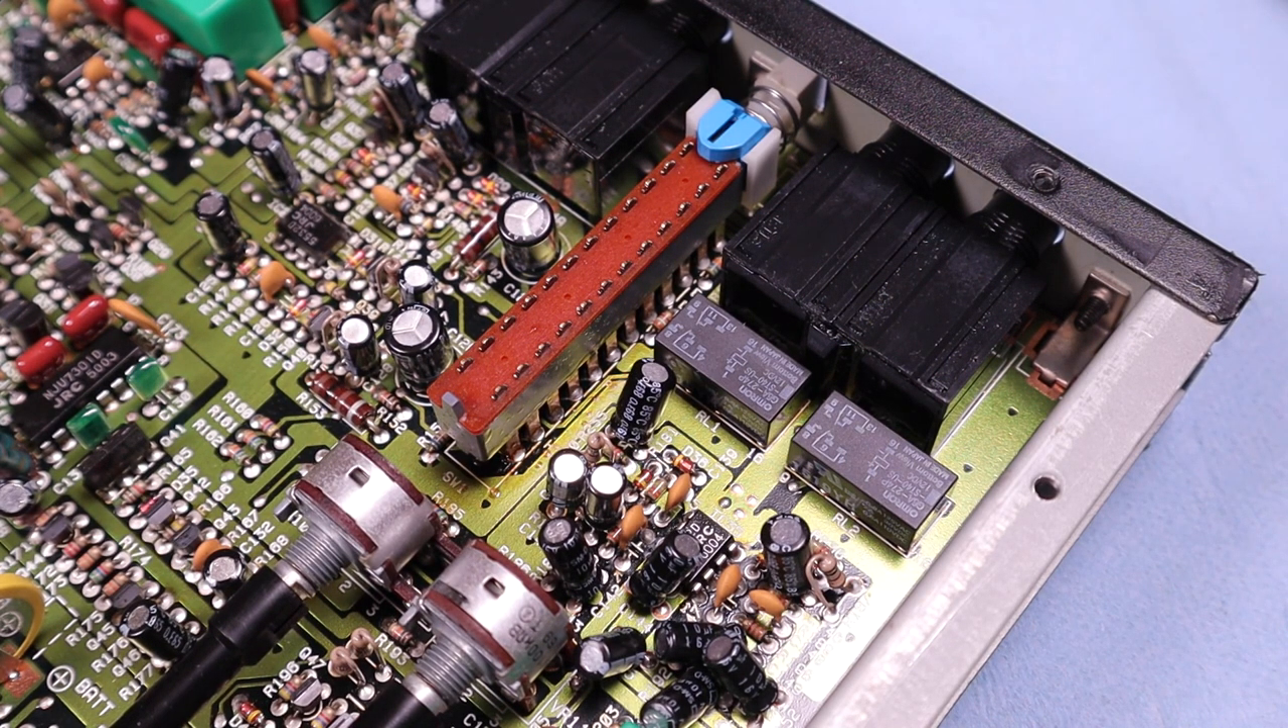Okay, here's a top side look at the relays installed.